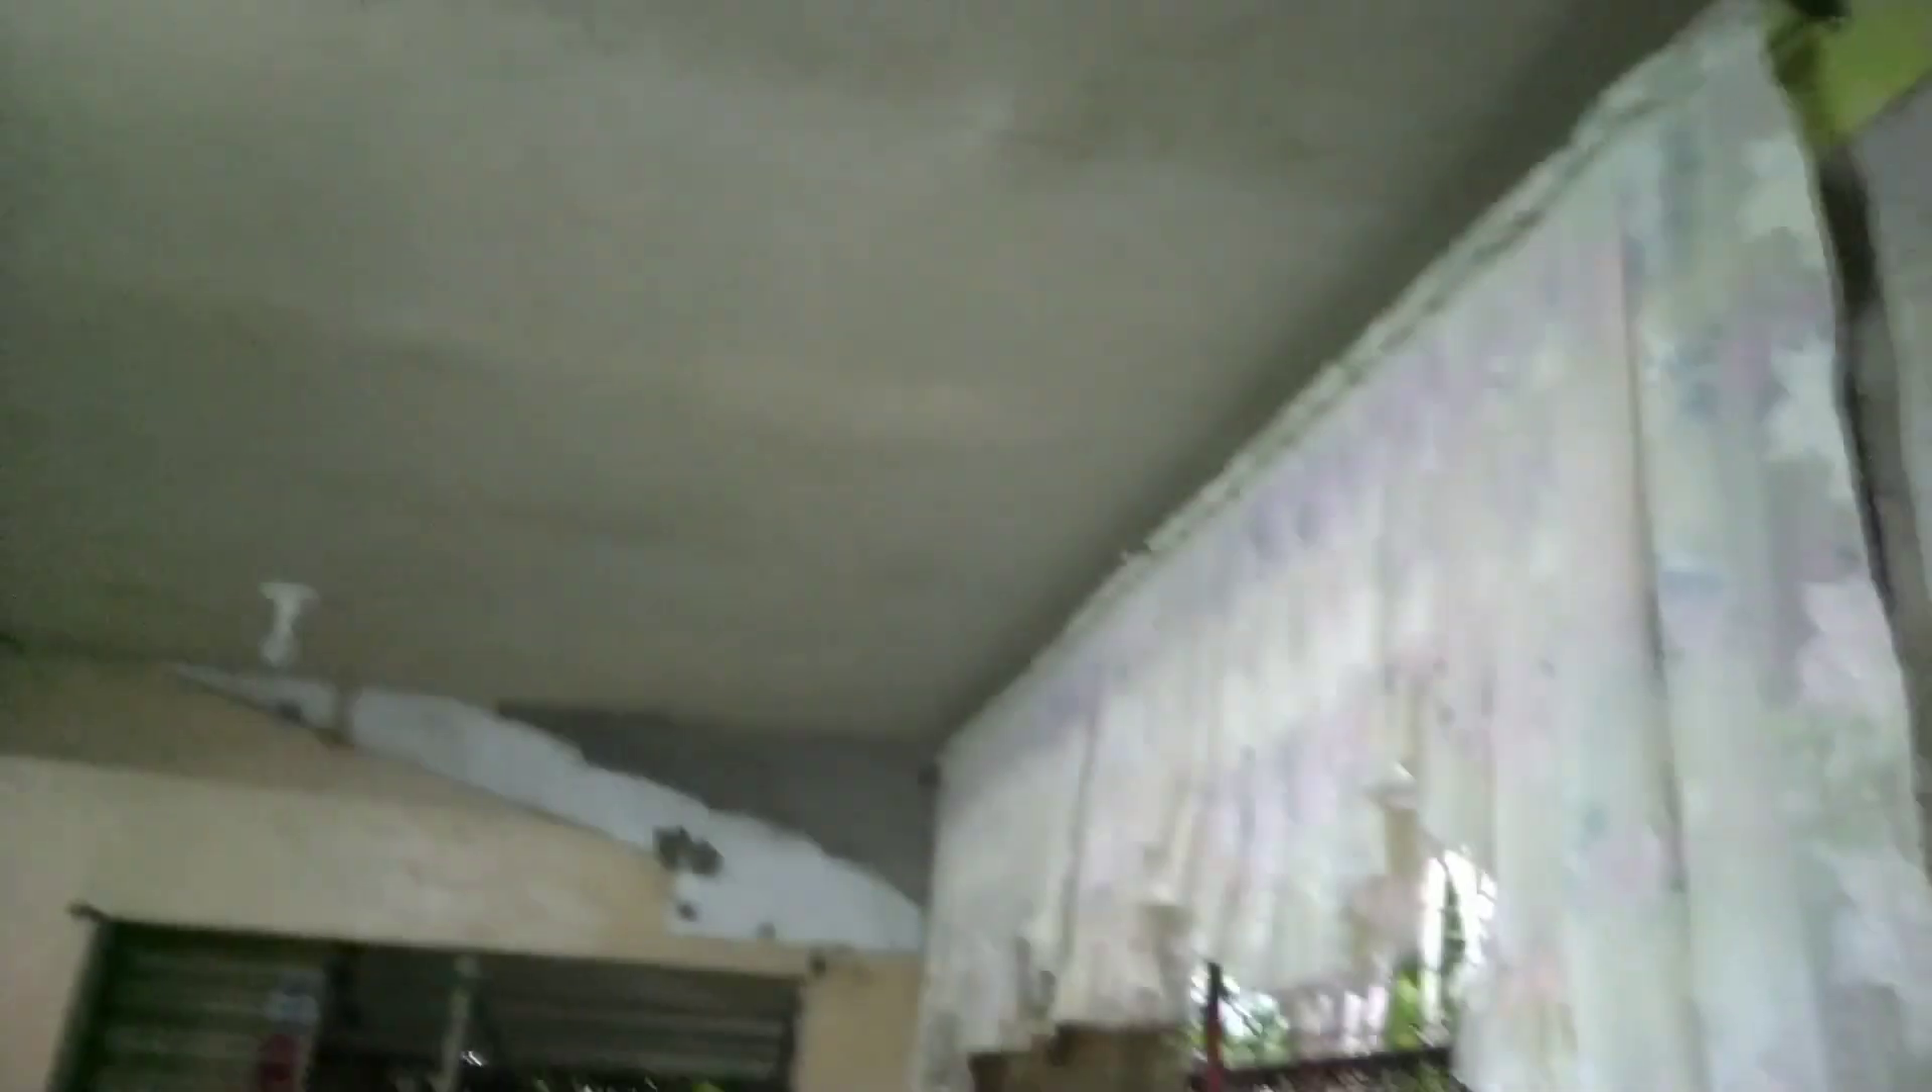Ngayon ito na, ang natapos natin na kisami sa kusina, nilagyan na natin ang kortina for the meantime.